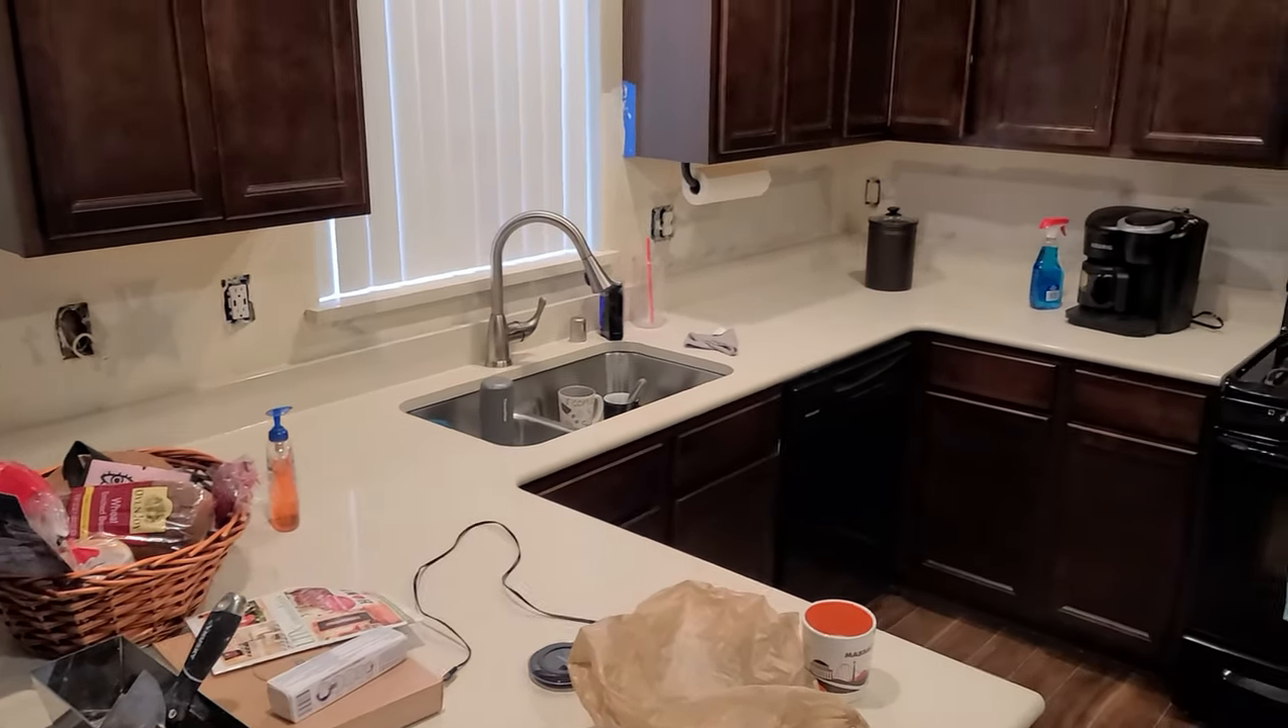As you can see, the new counters are in. Had to put the sink back together because she wanted water for some silly reason.